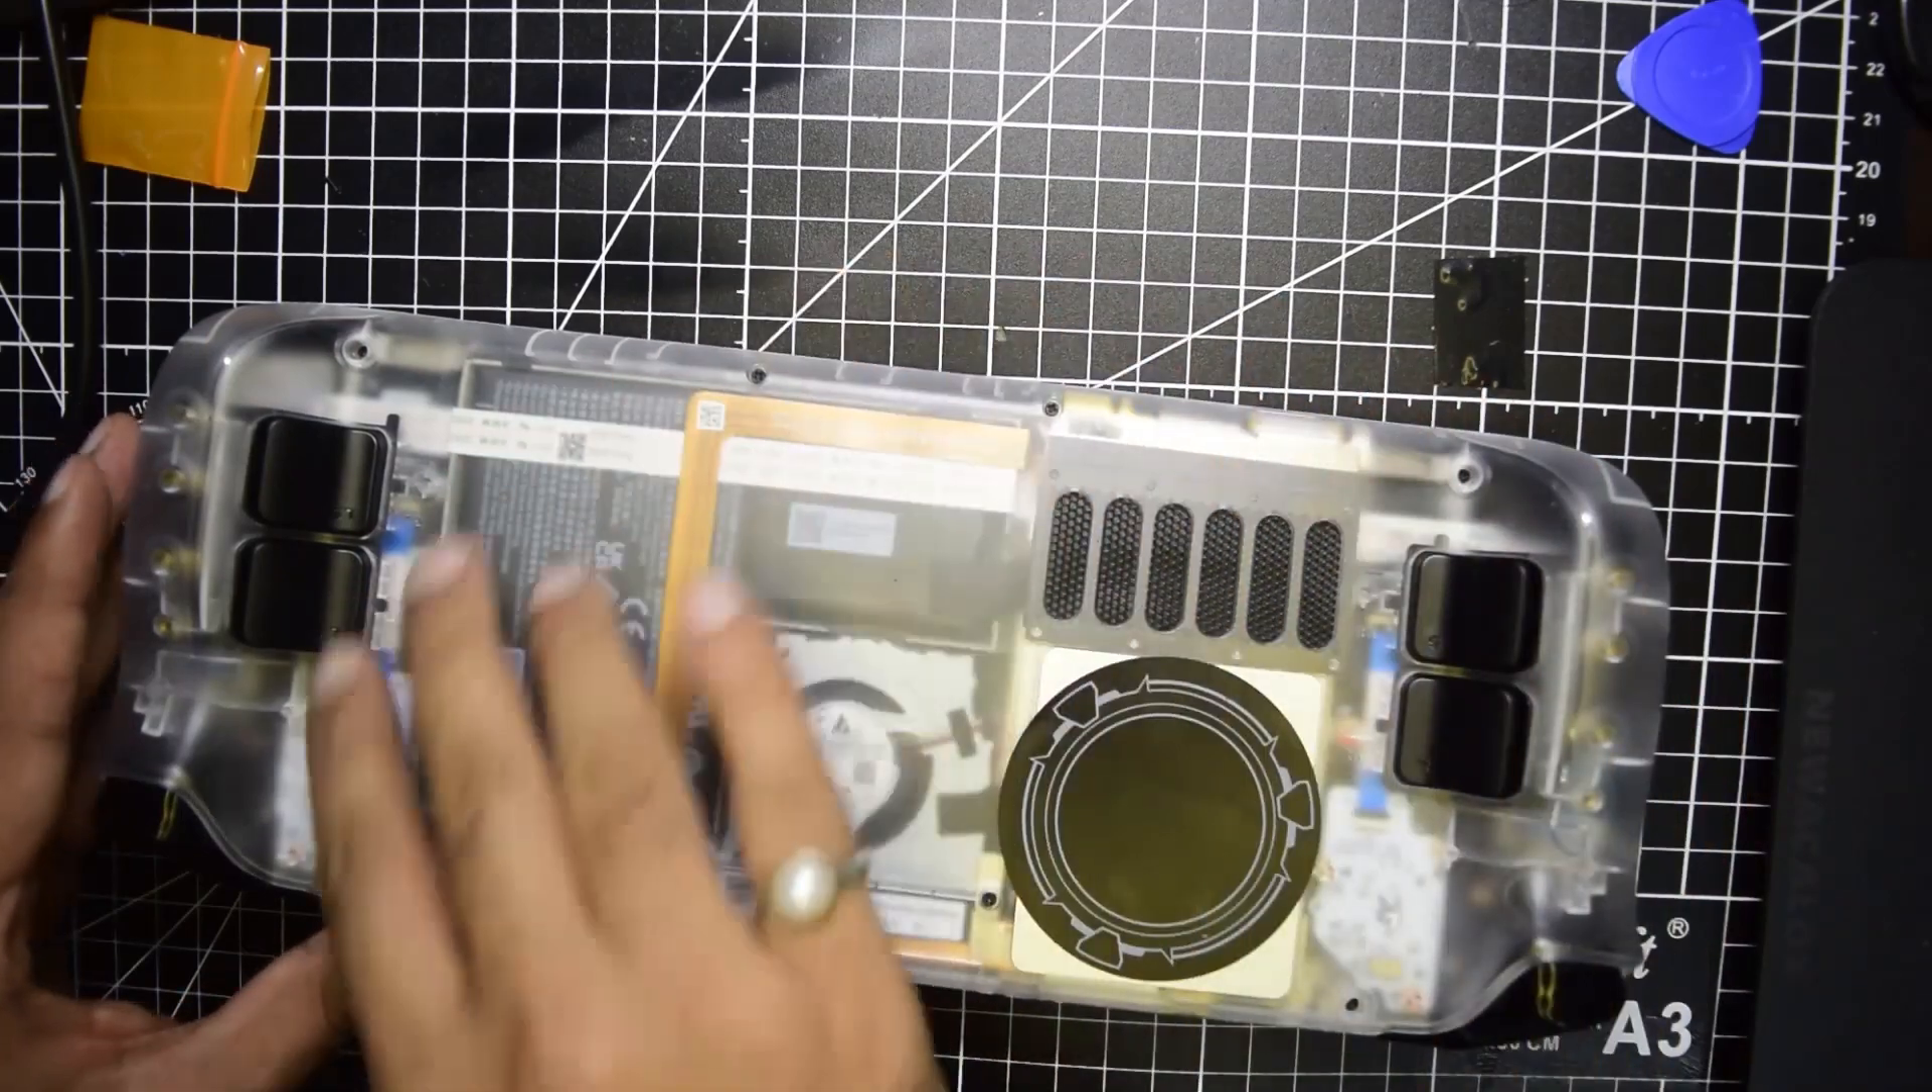I have just put the back cover and put all the screws.